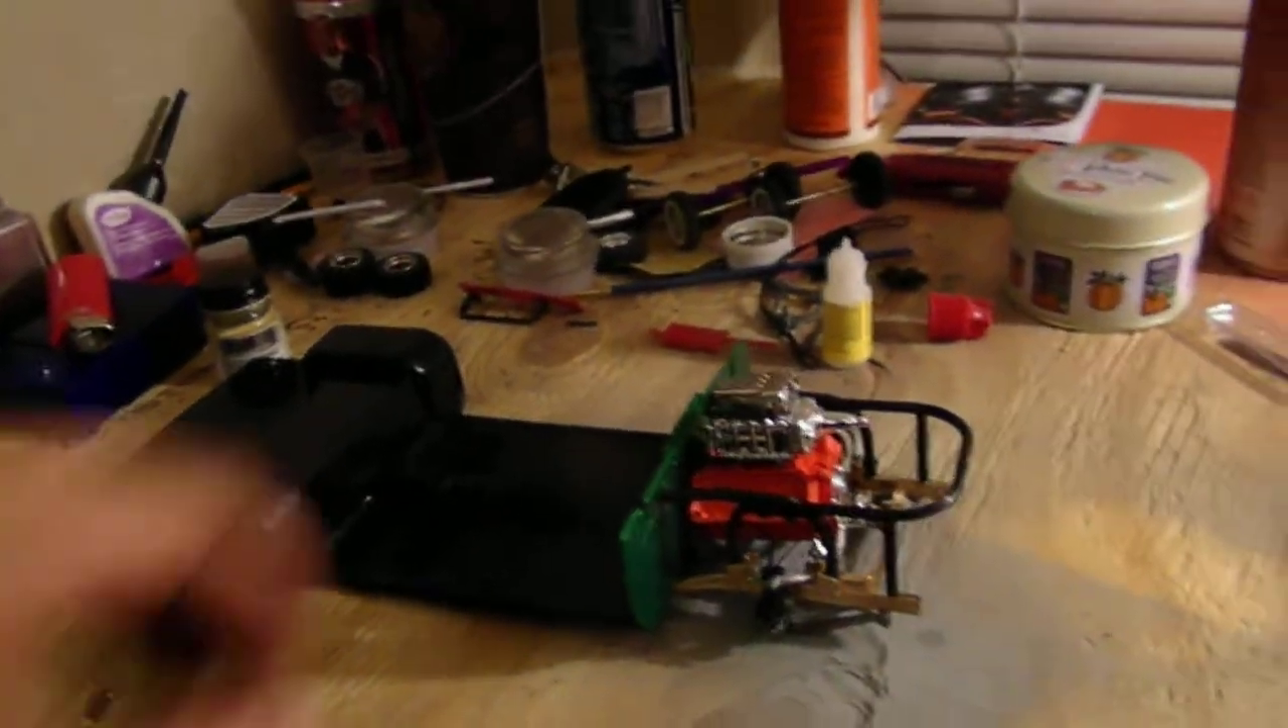There's the motor just sitting in there.